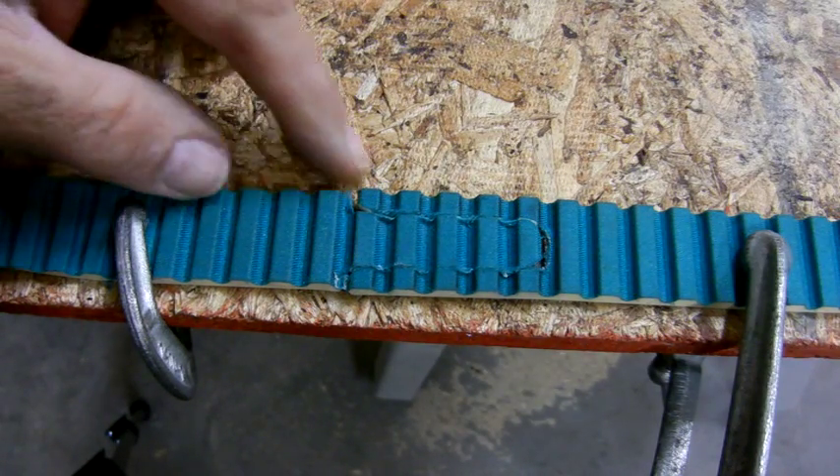So there's the final splice it's pretty good fit you know there's a few minor errors that'll come together as I bolt it.